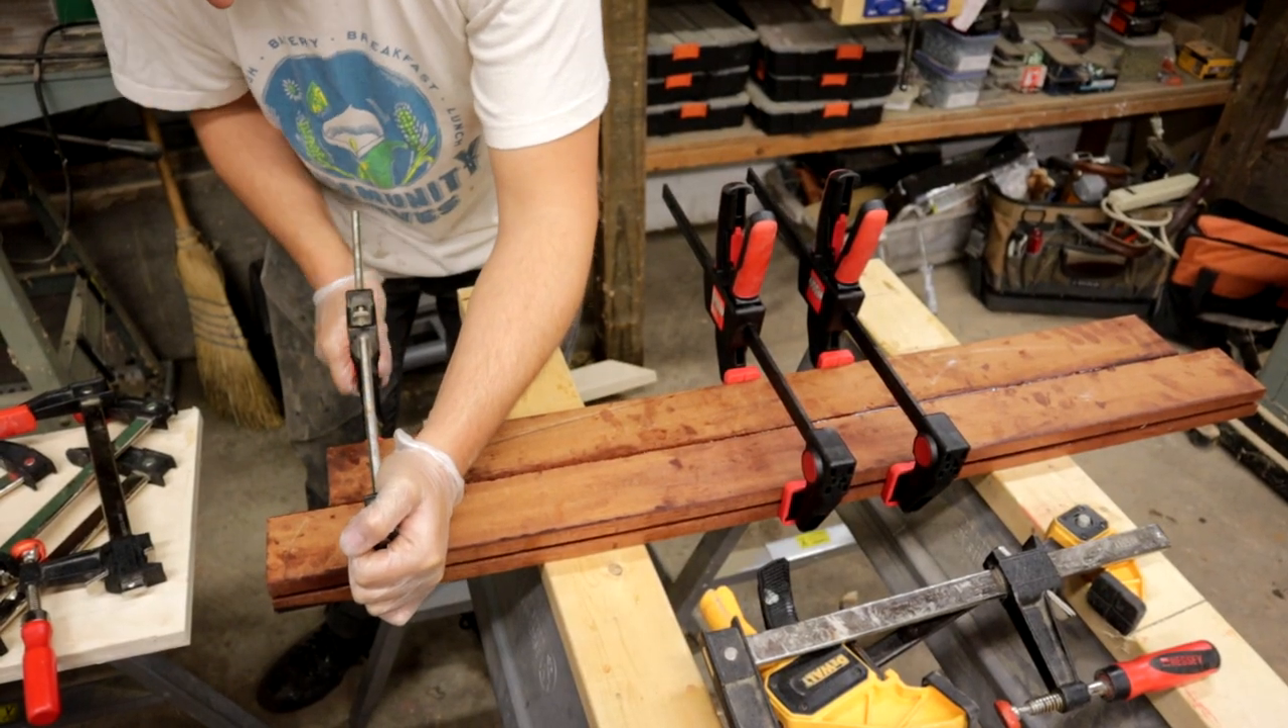With that, the first subunit of the transom panel has been glued up.